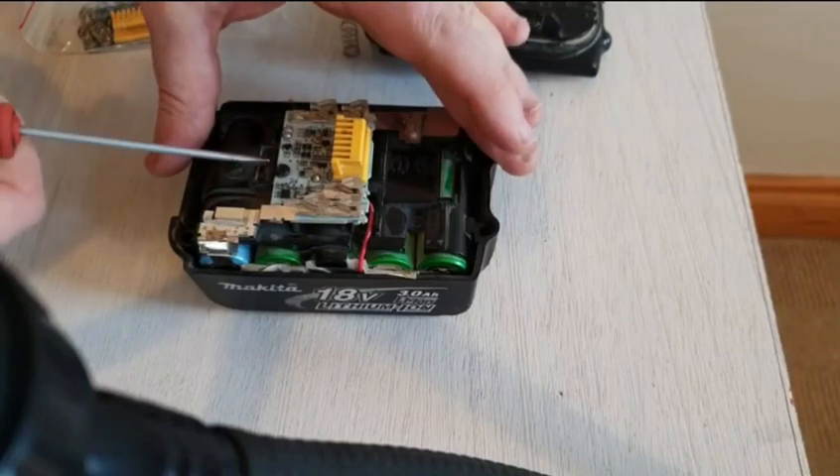Right, that's the battery back in the casing now.